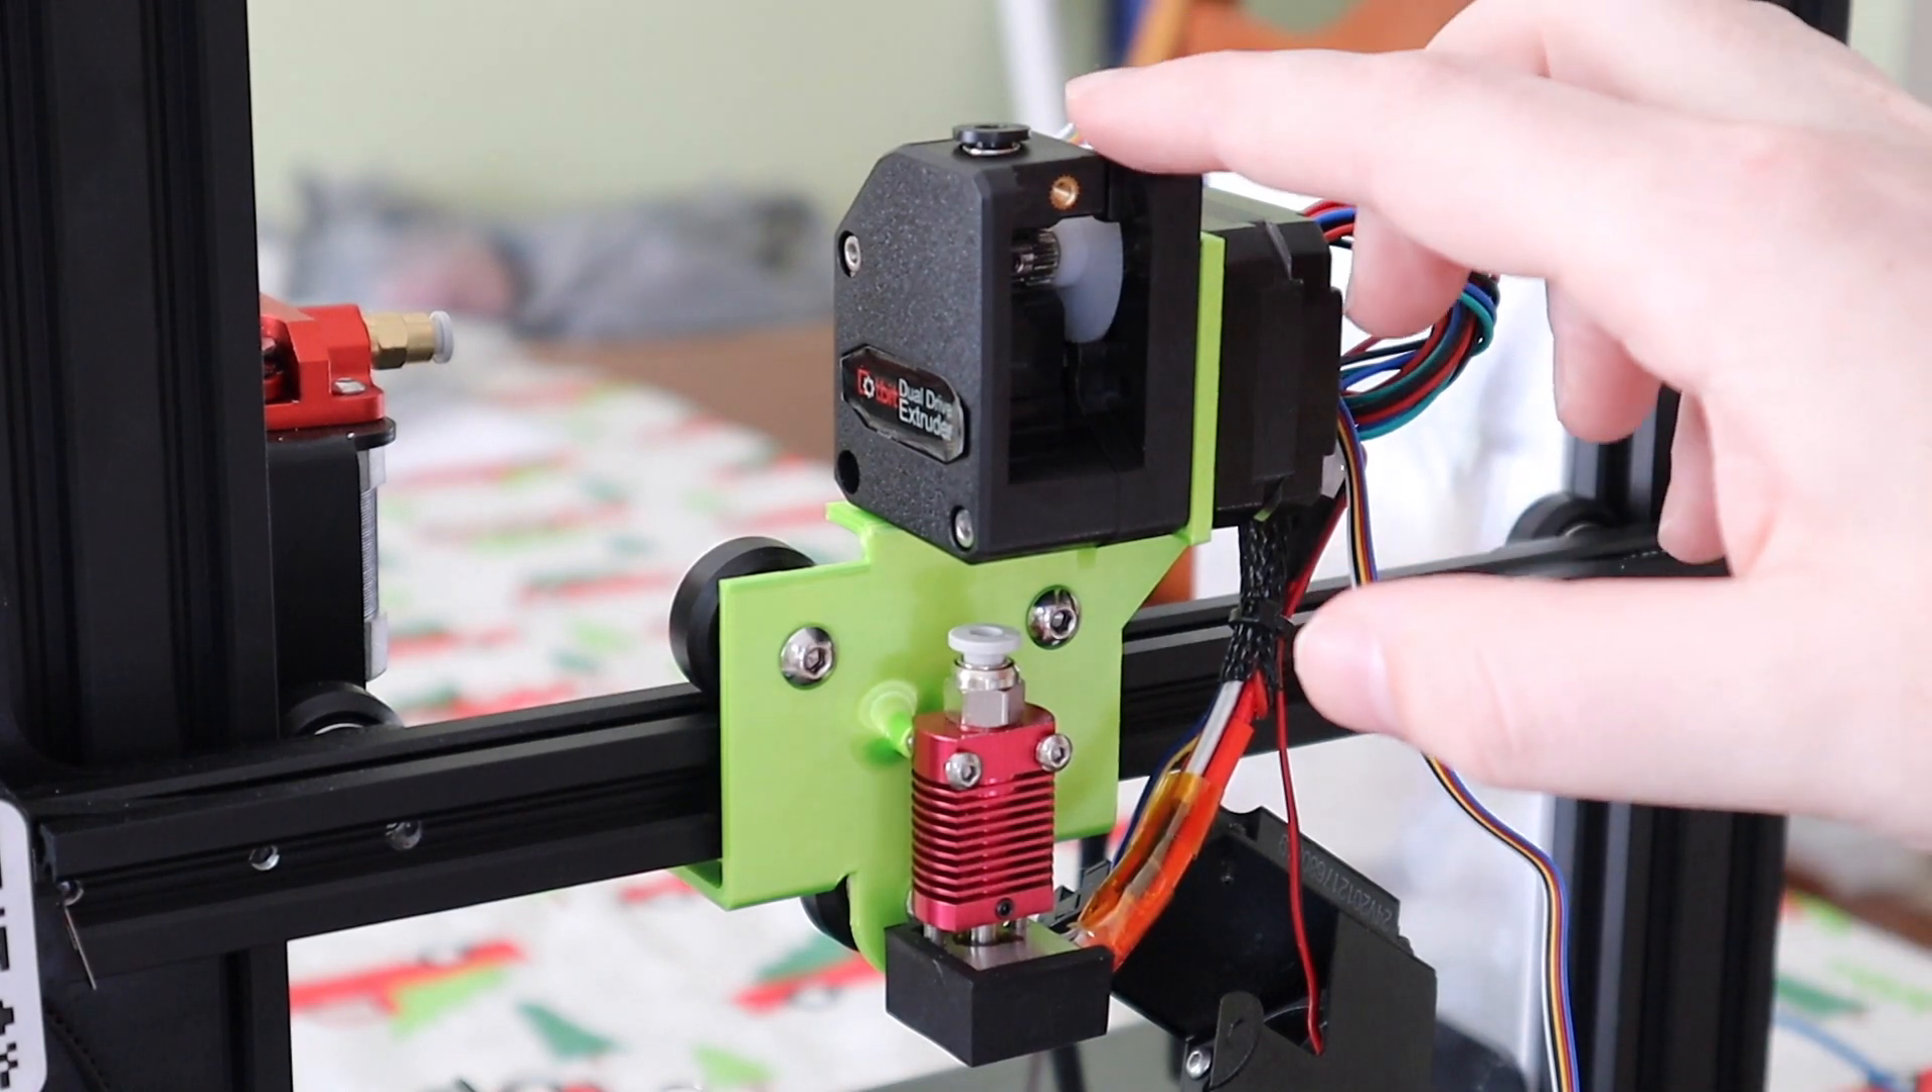We have the extruder and the extruder motor now mounted.